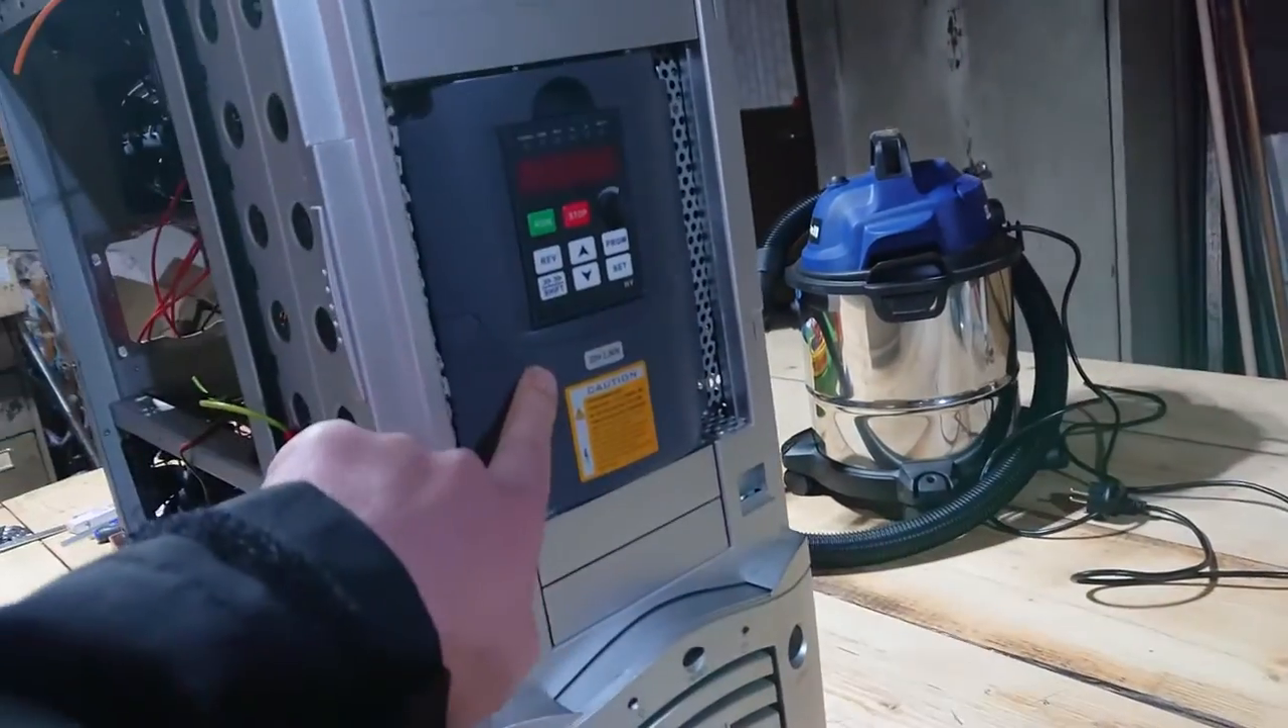Ihr seht ich habe den frequenzumrichter von der spindel hier mit eingebaut.